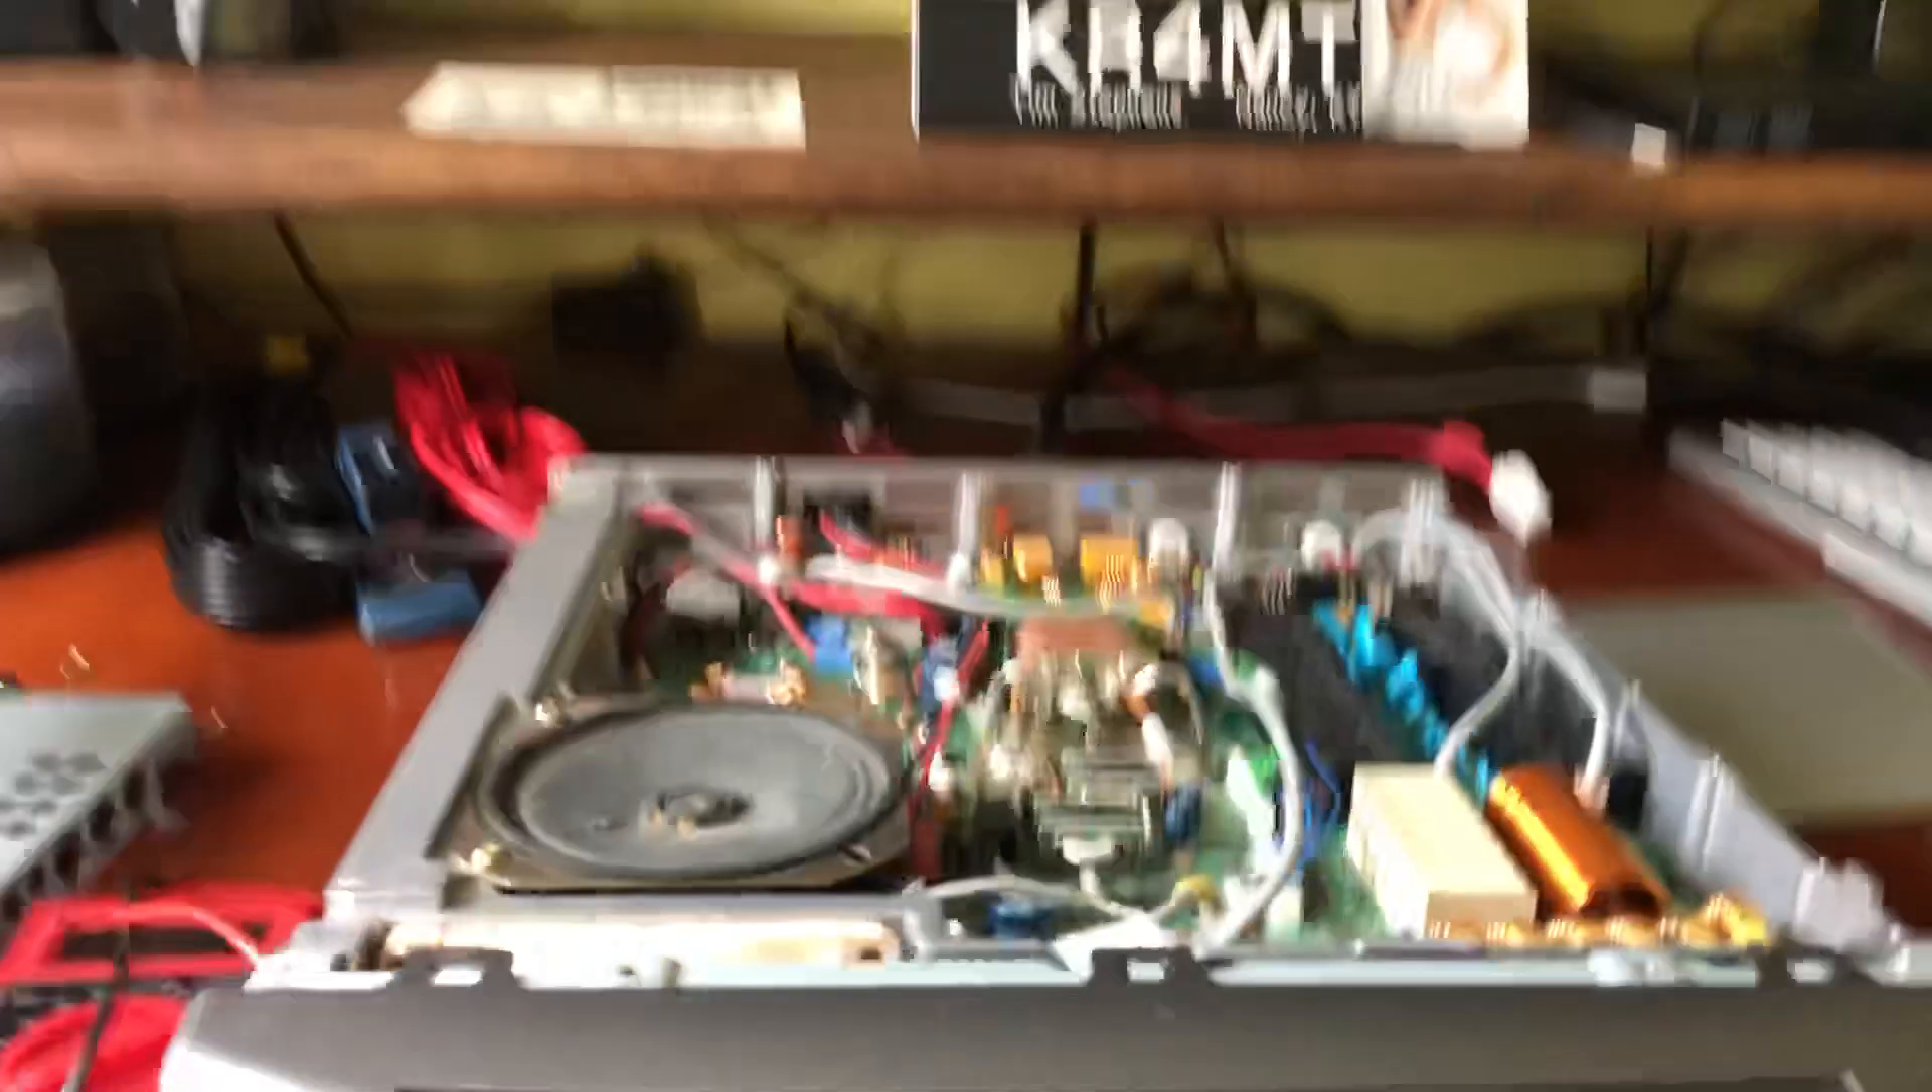So I've already opened the radio up, of course.